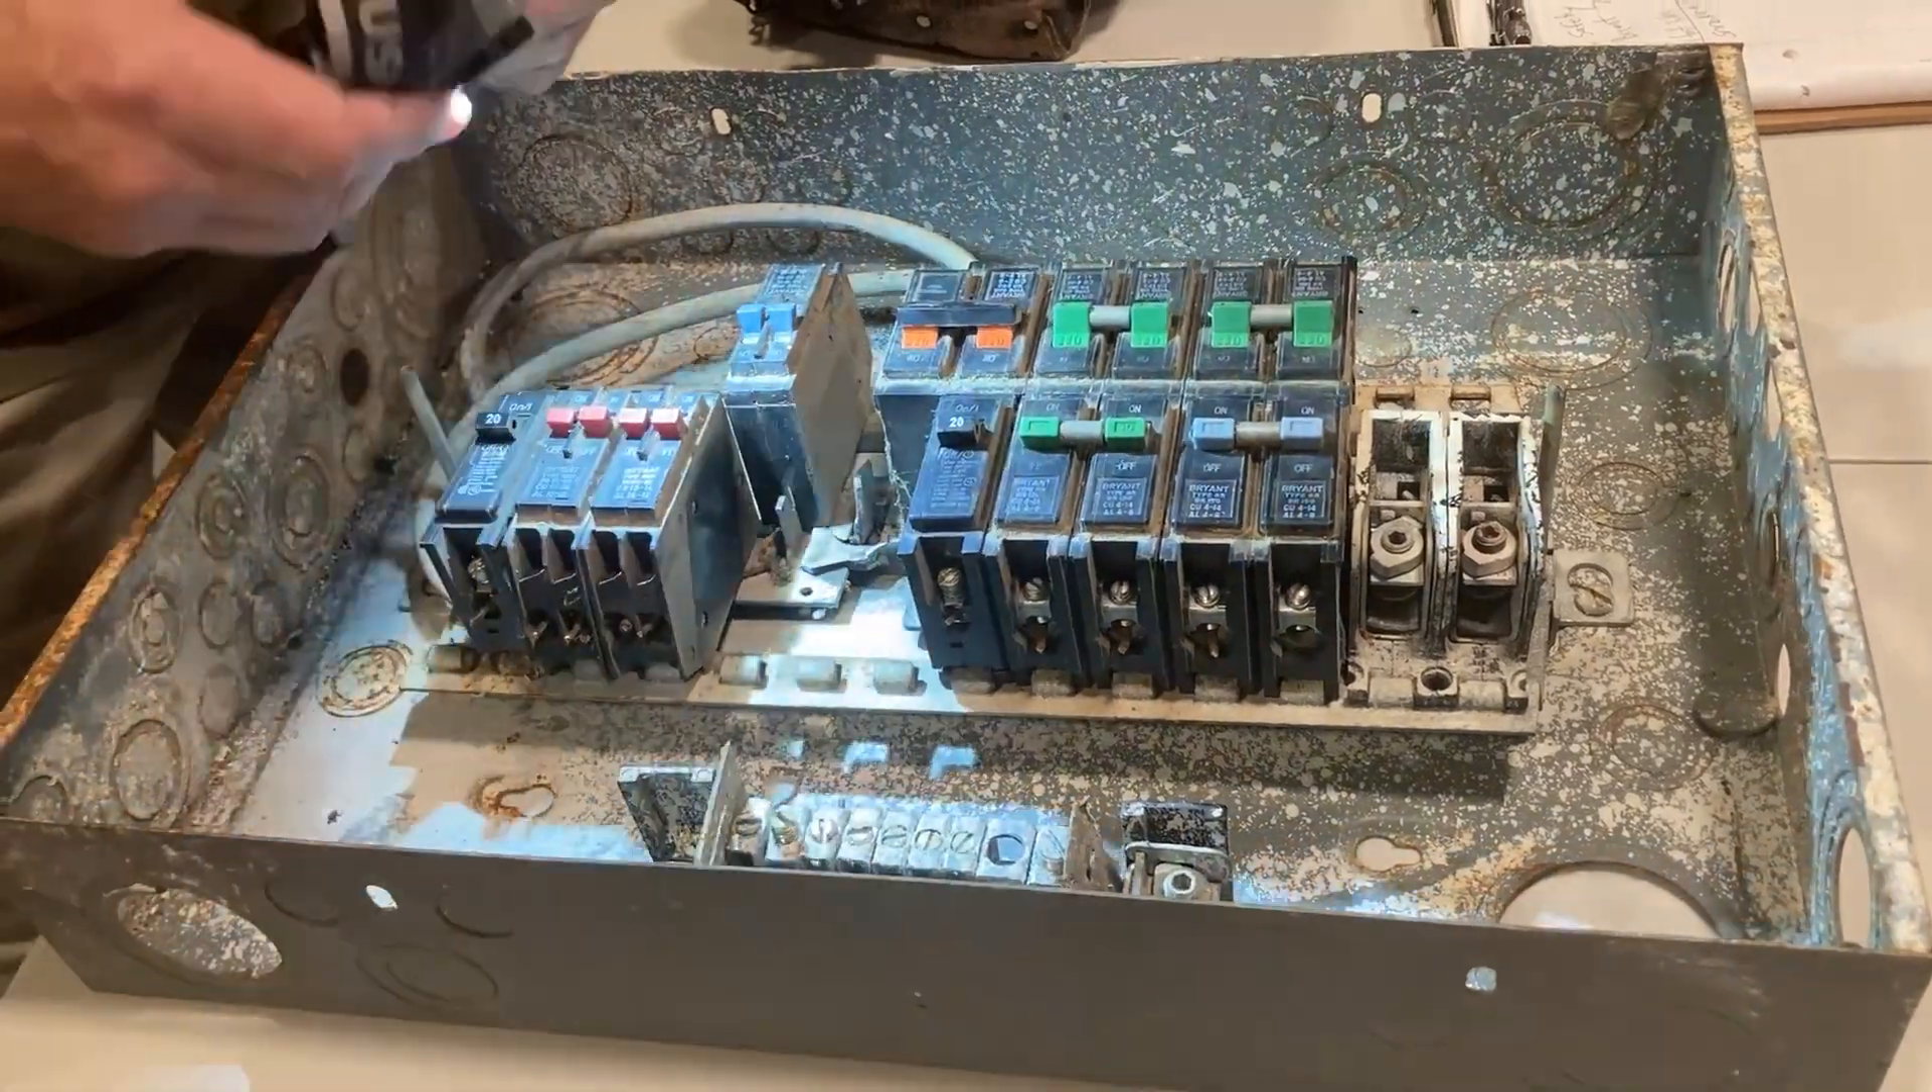I'm going to pull off the rest of these breakers. I've not done this yet.